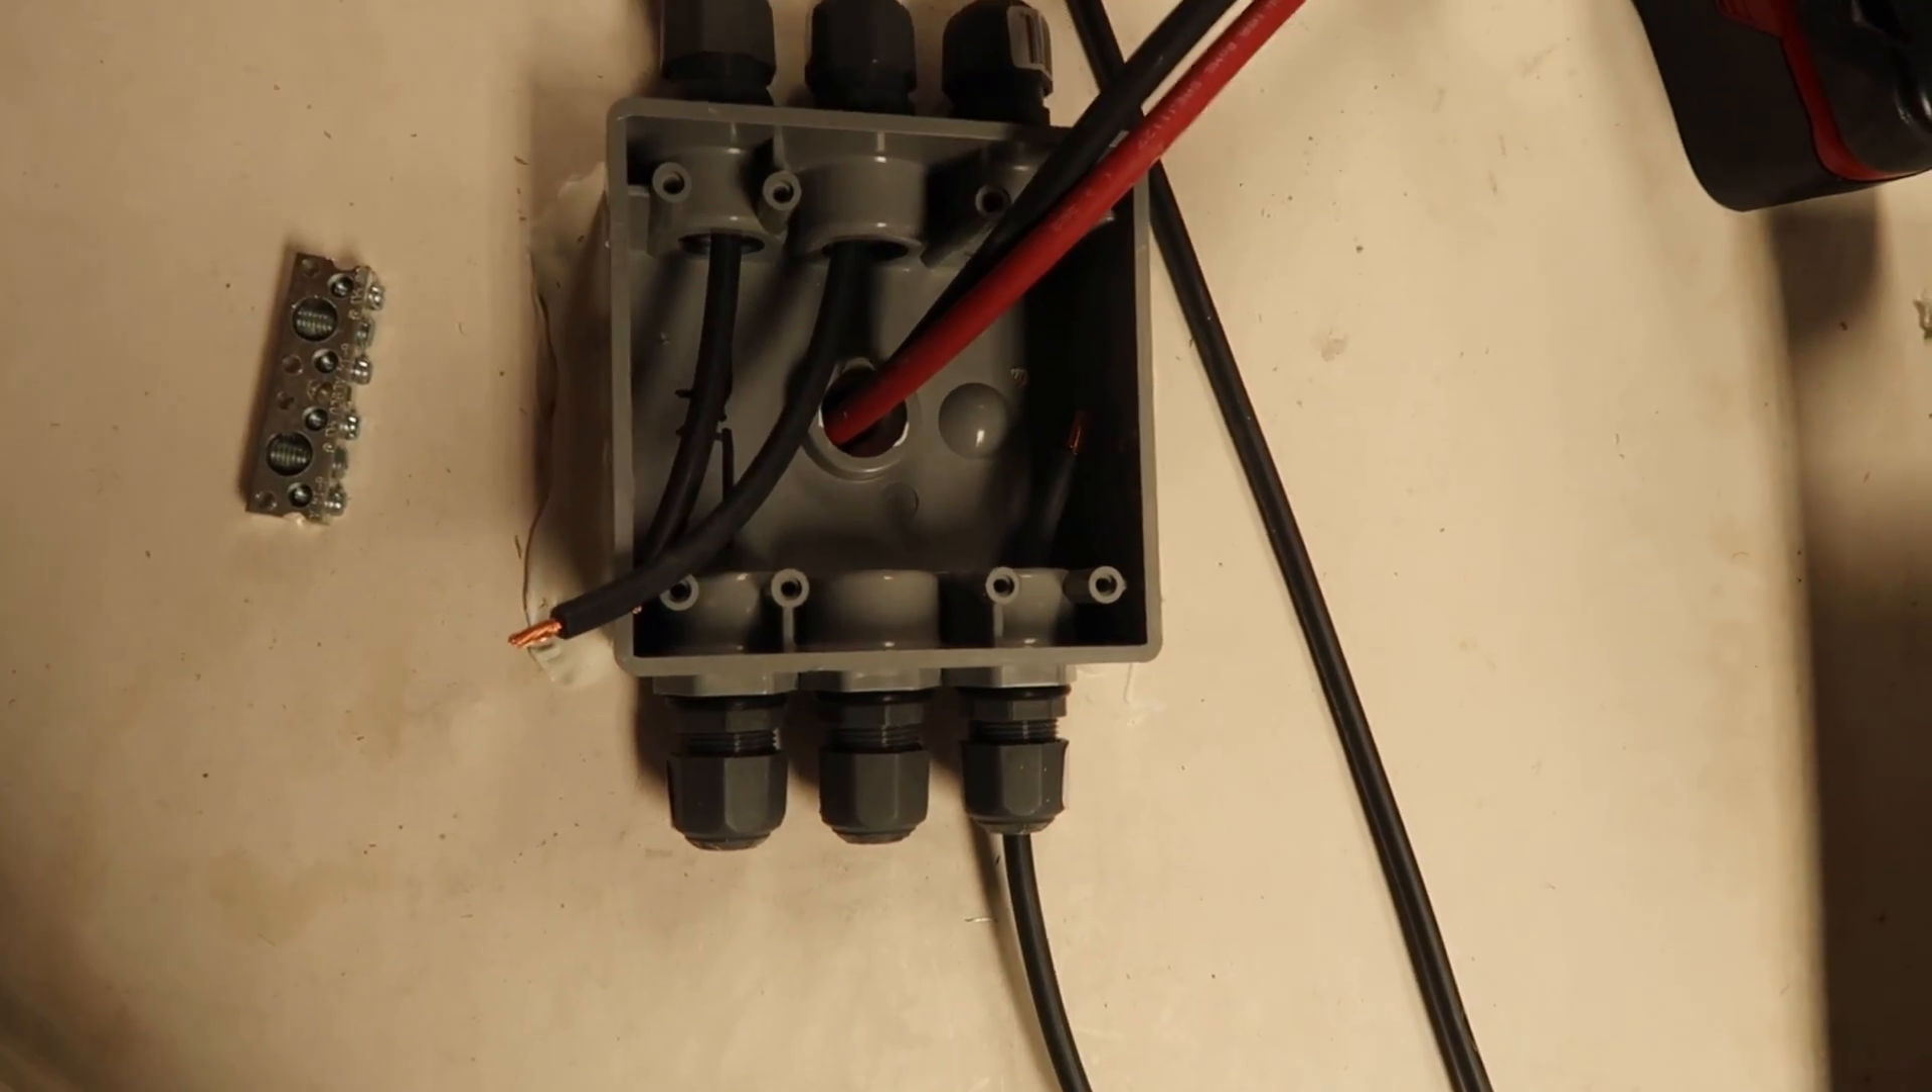You can see here got the negative wires coming into the combiner box and they'll all be attached to the bus bar with the negative six gauge that goes down to the solar controller.